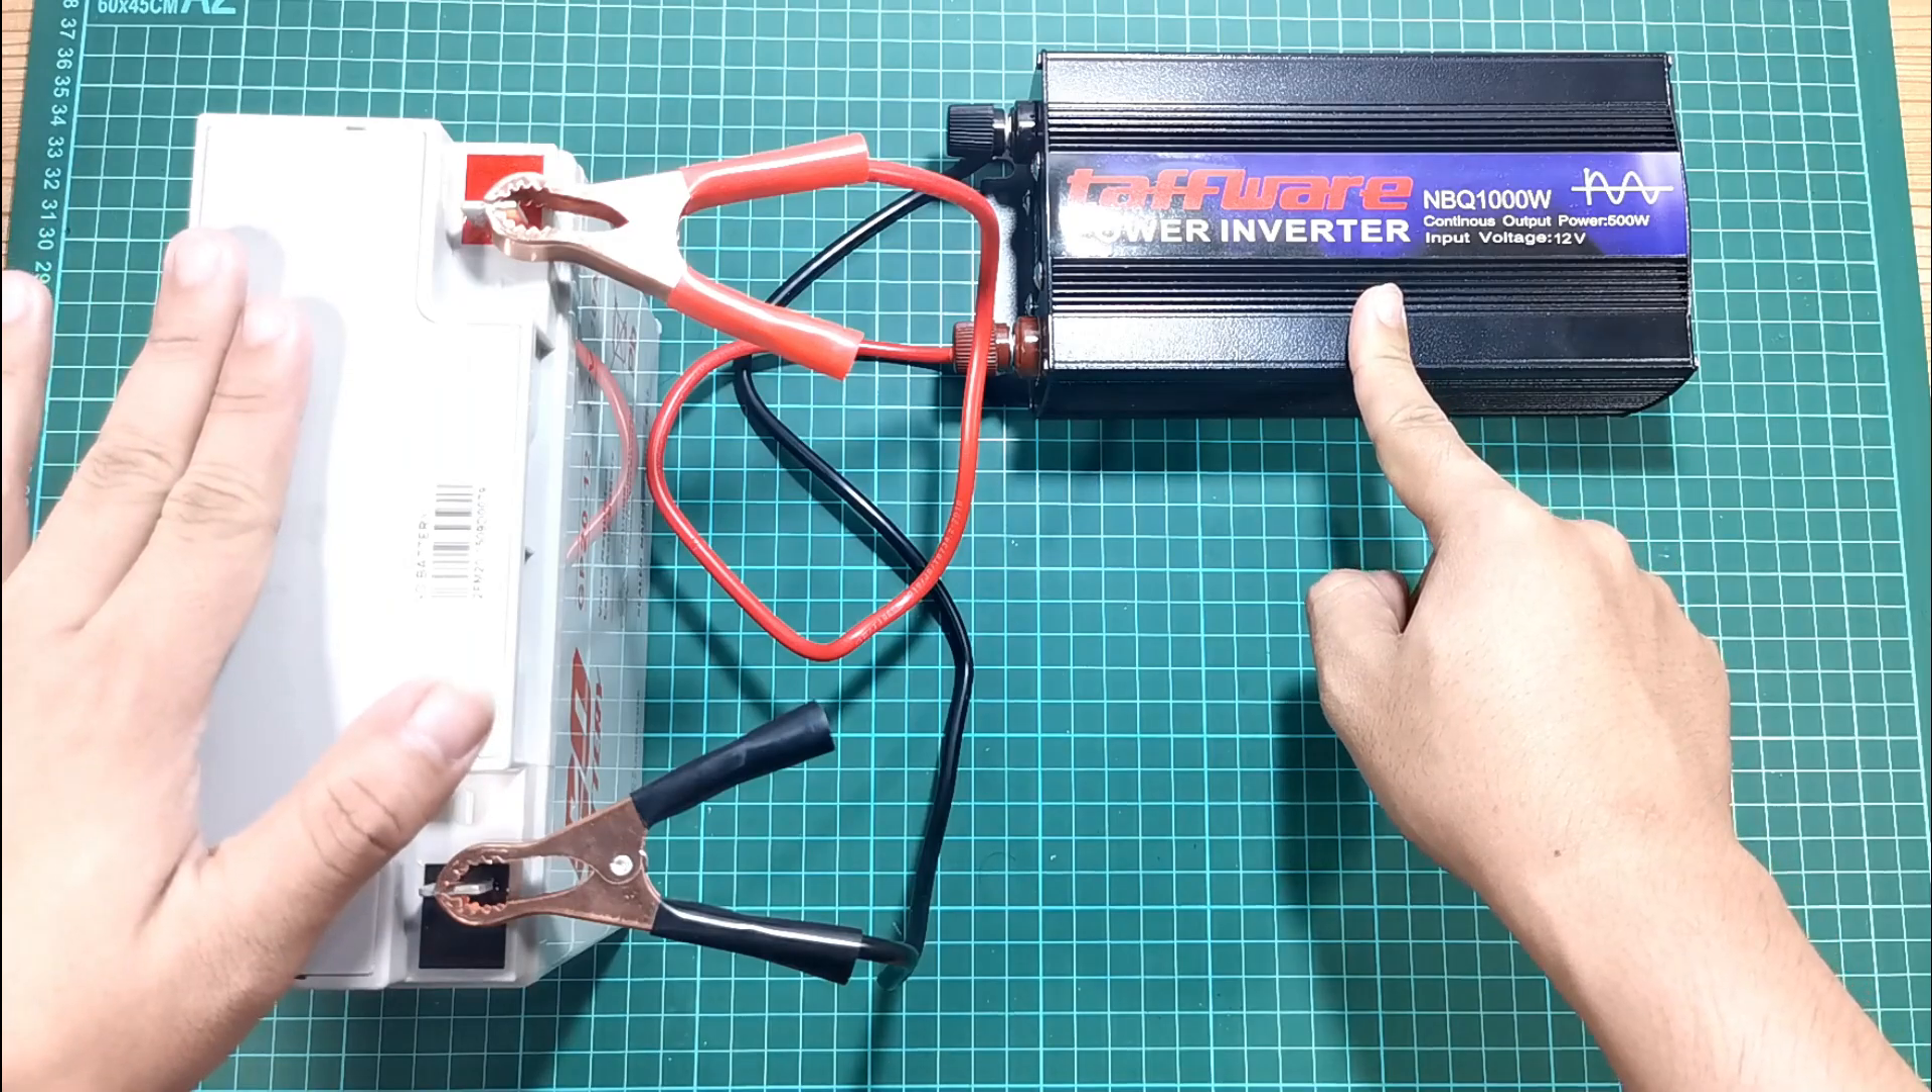Jadi teman-teman di inverter ini sudah terpasang dari aki.